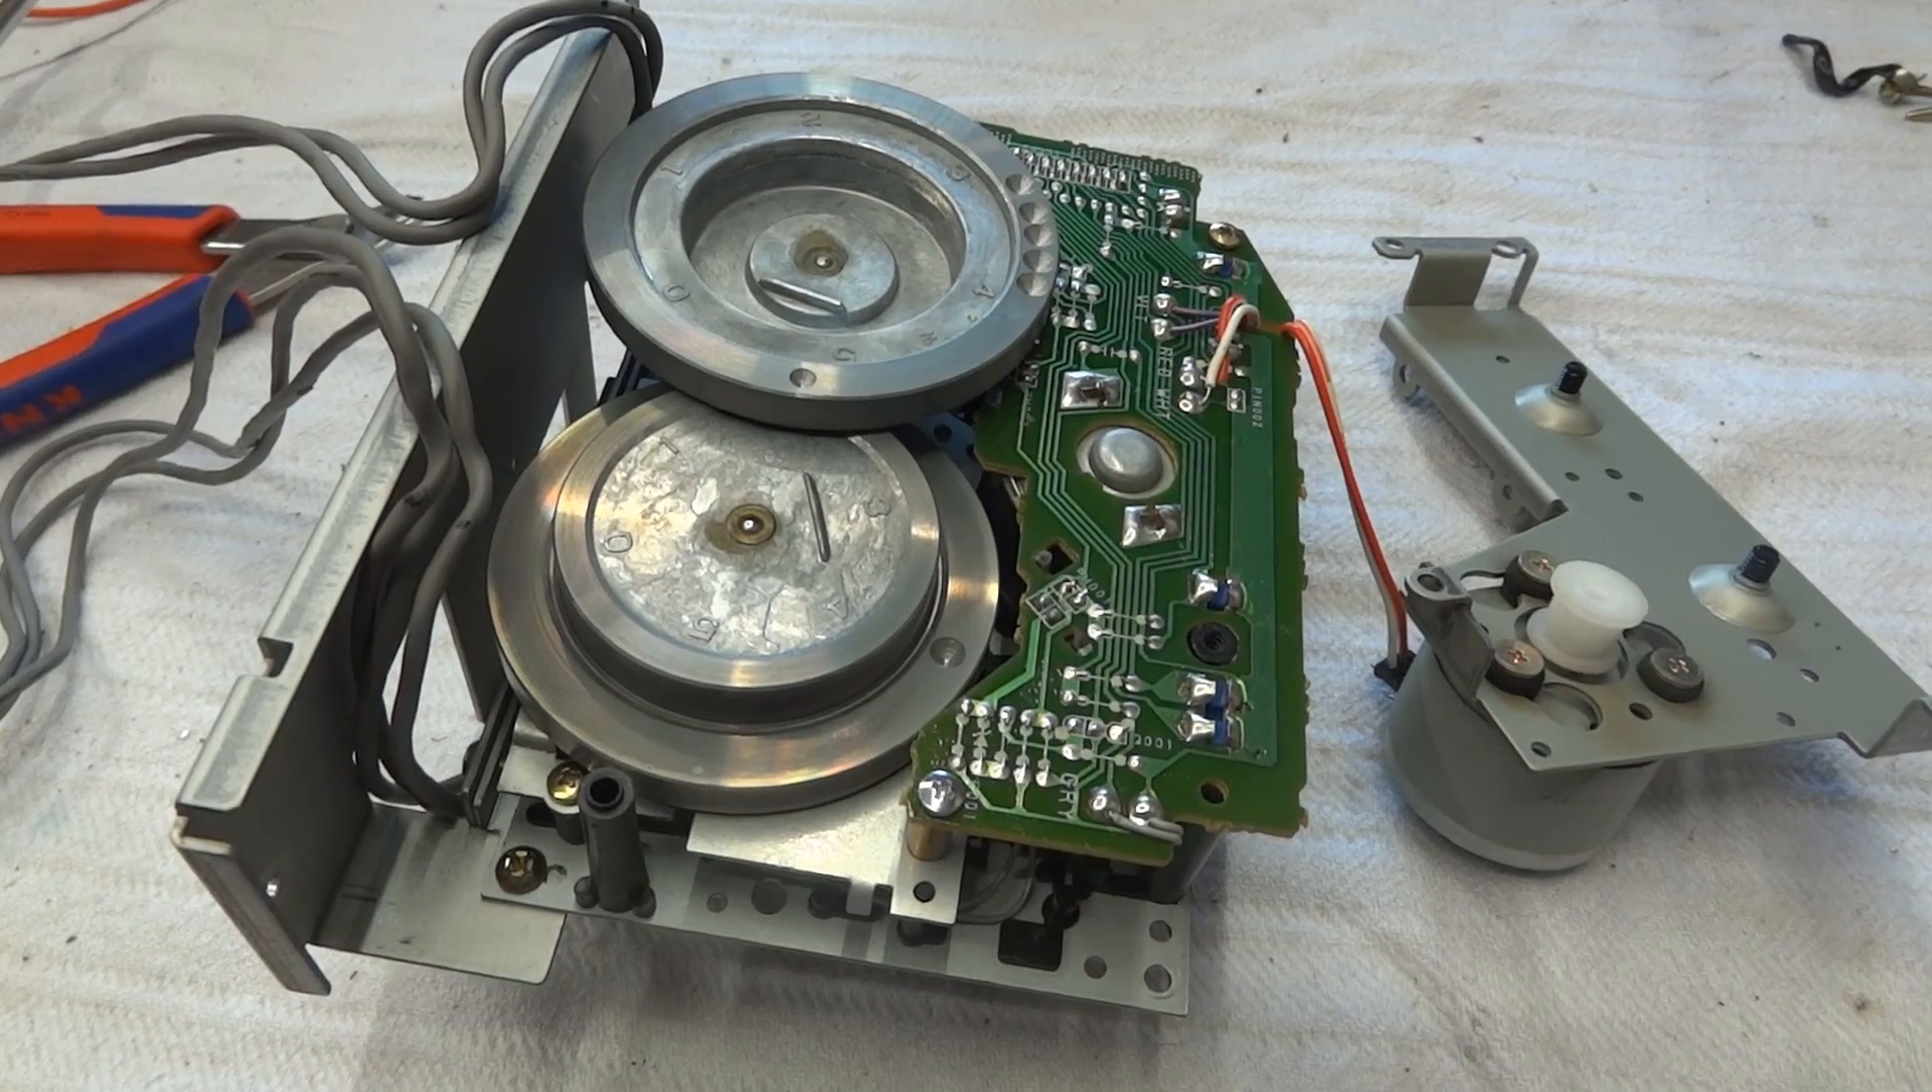Here we have the mechanism taken apart.